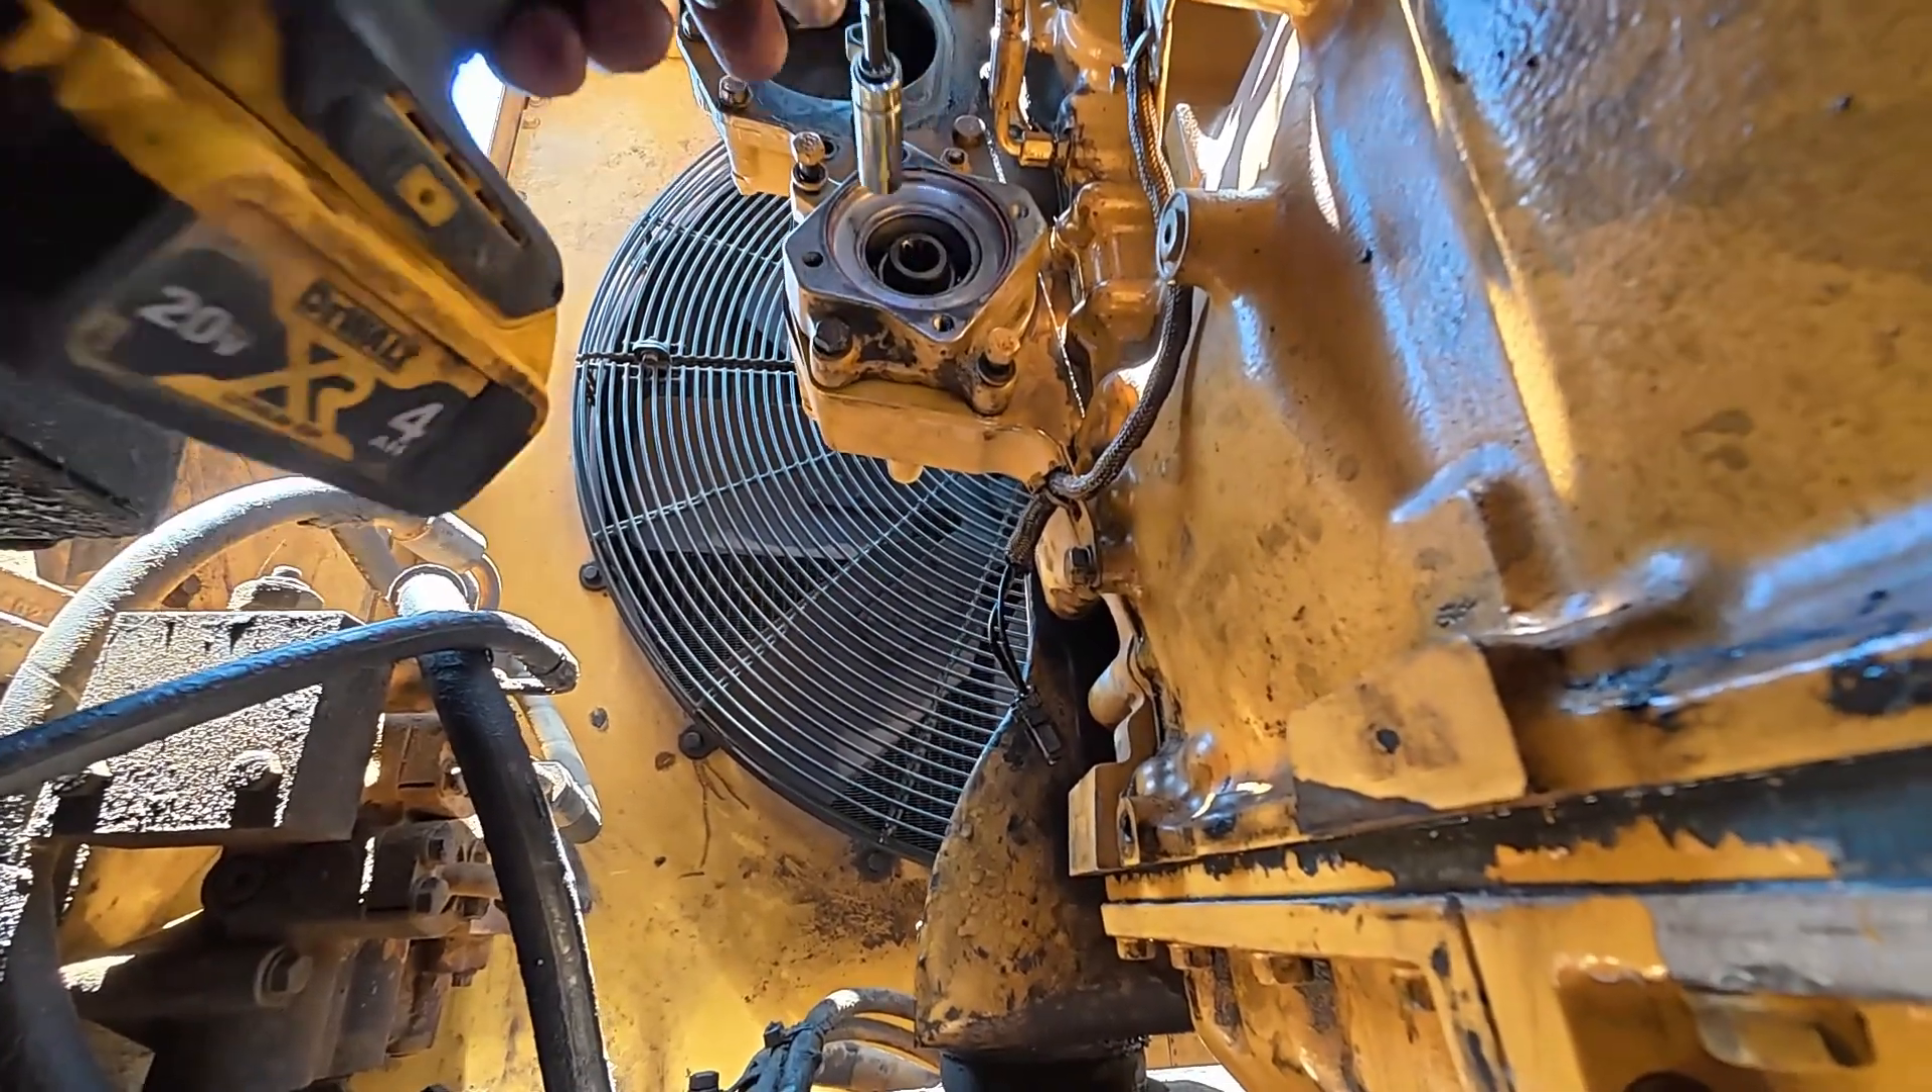Here's the adapter the drive adapter for the fuel pump got that in place.